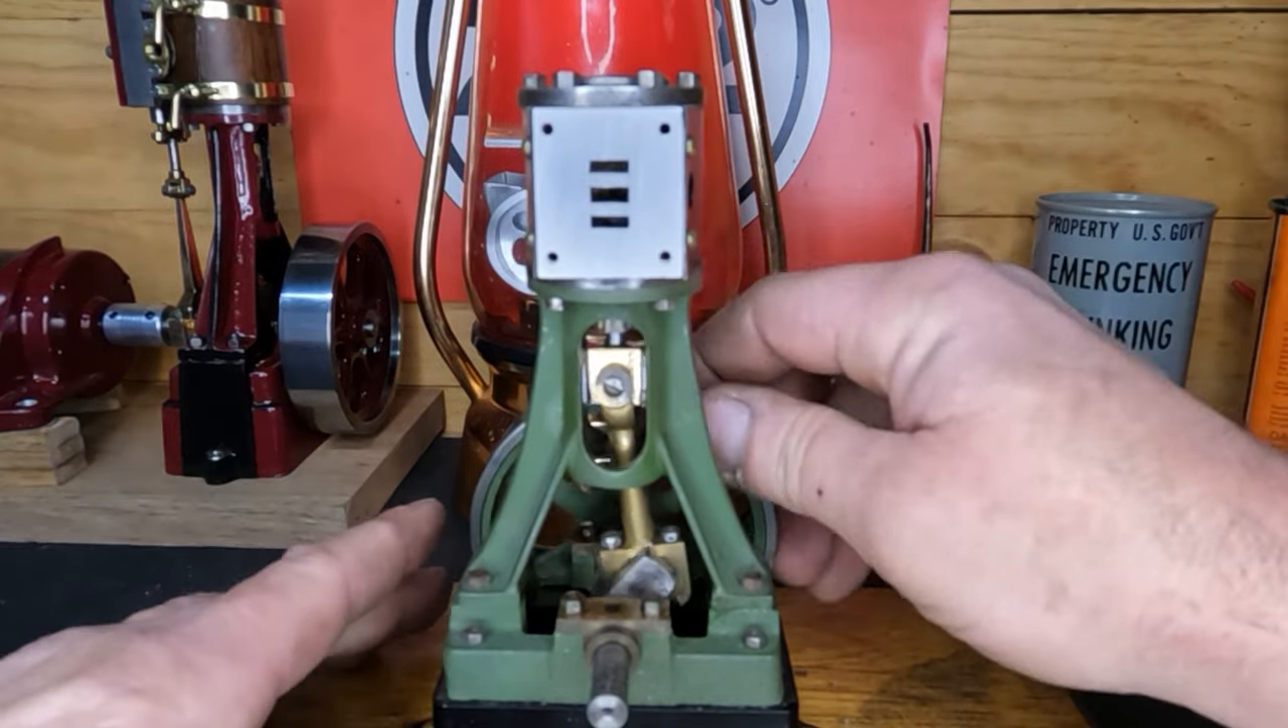Where we're at is our cylinder is reattached.